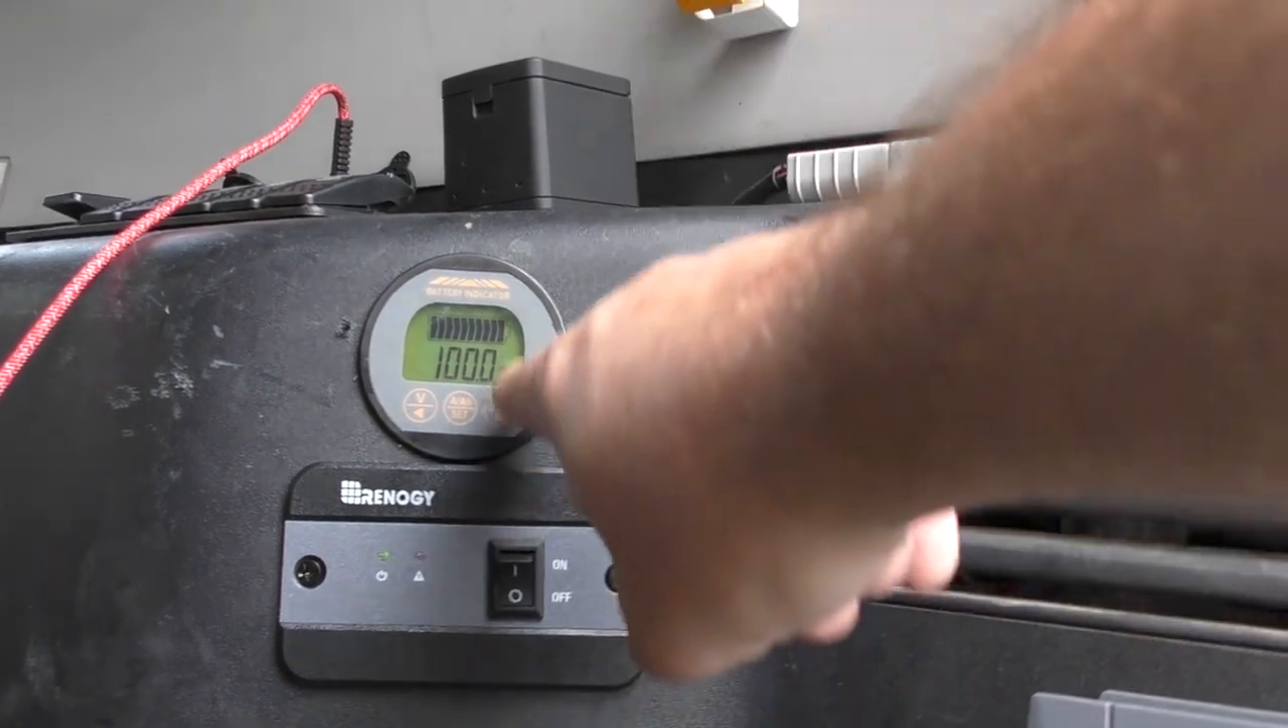What I've actually gone and done is just mounted the Renogy switch there the remote switch.